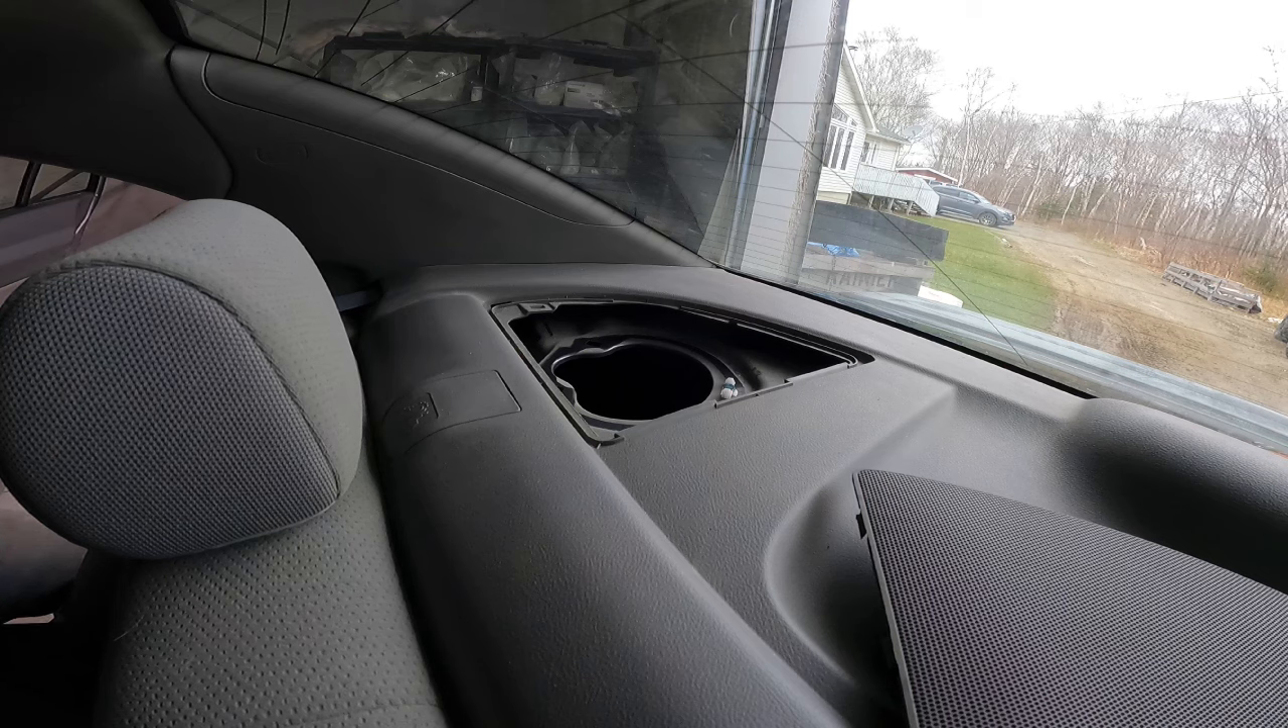Undo the connector. And your speaker is out.